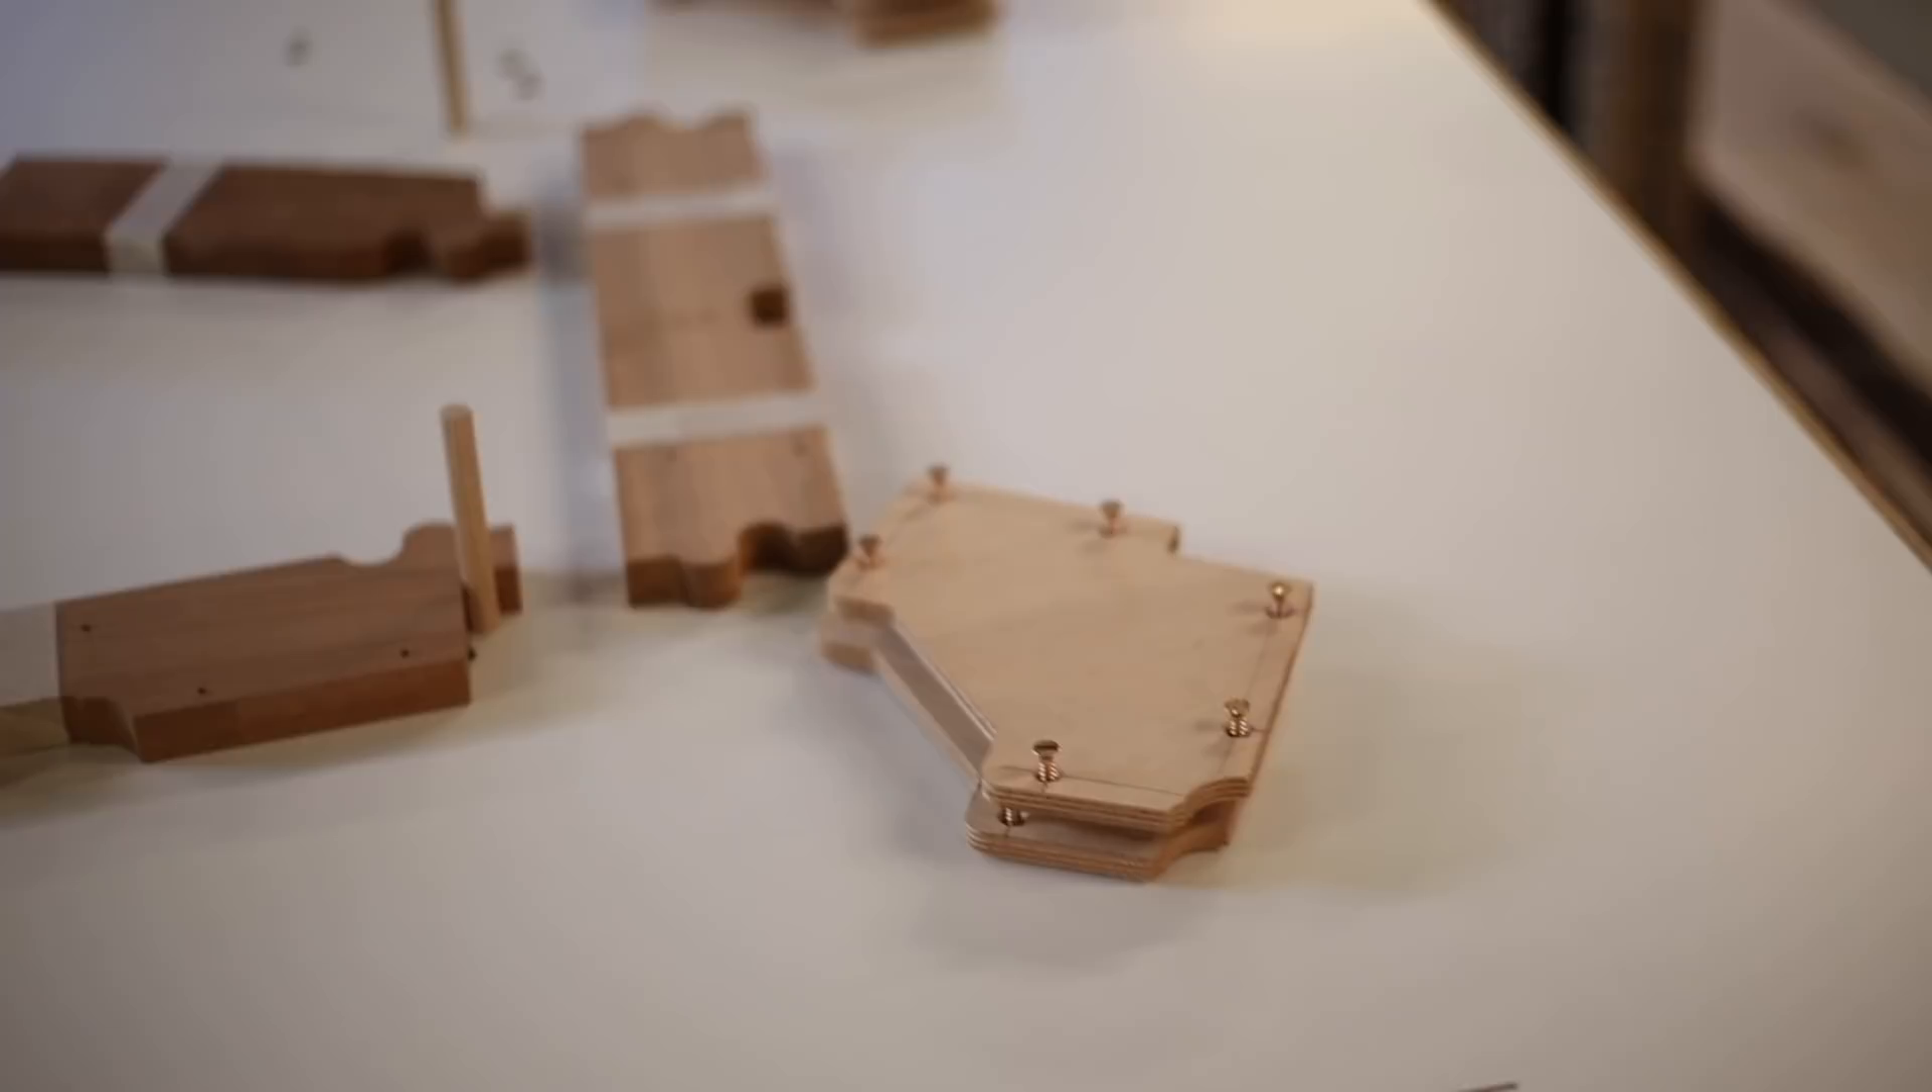You can see I've just got the gussets there with the screws just backed out in them so they're ready to go back on and they're stacked in pairs as well.